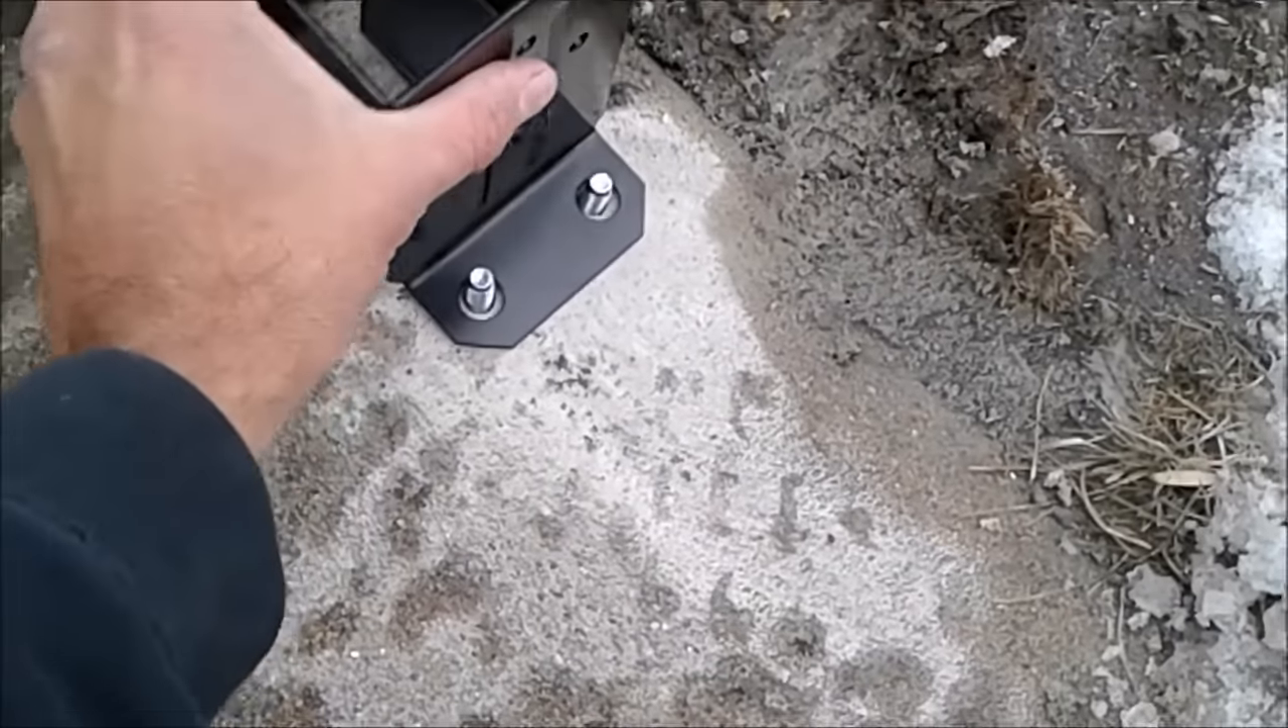So all my anchors are in place and tapped down so now it's time to go ahead and attach the base.